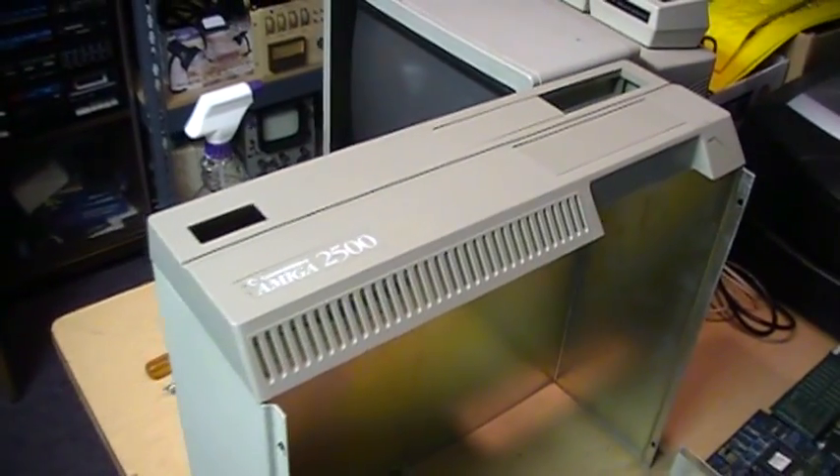Got the front of the case reassembled.